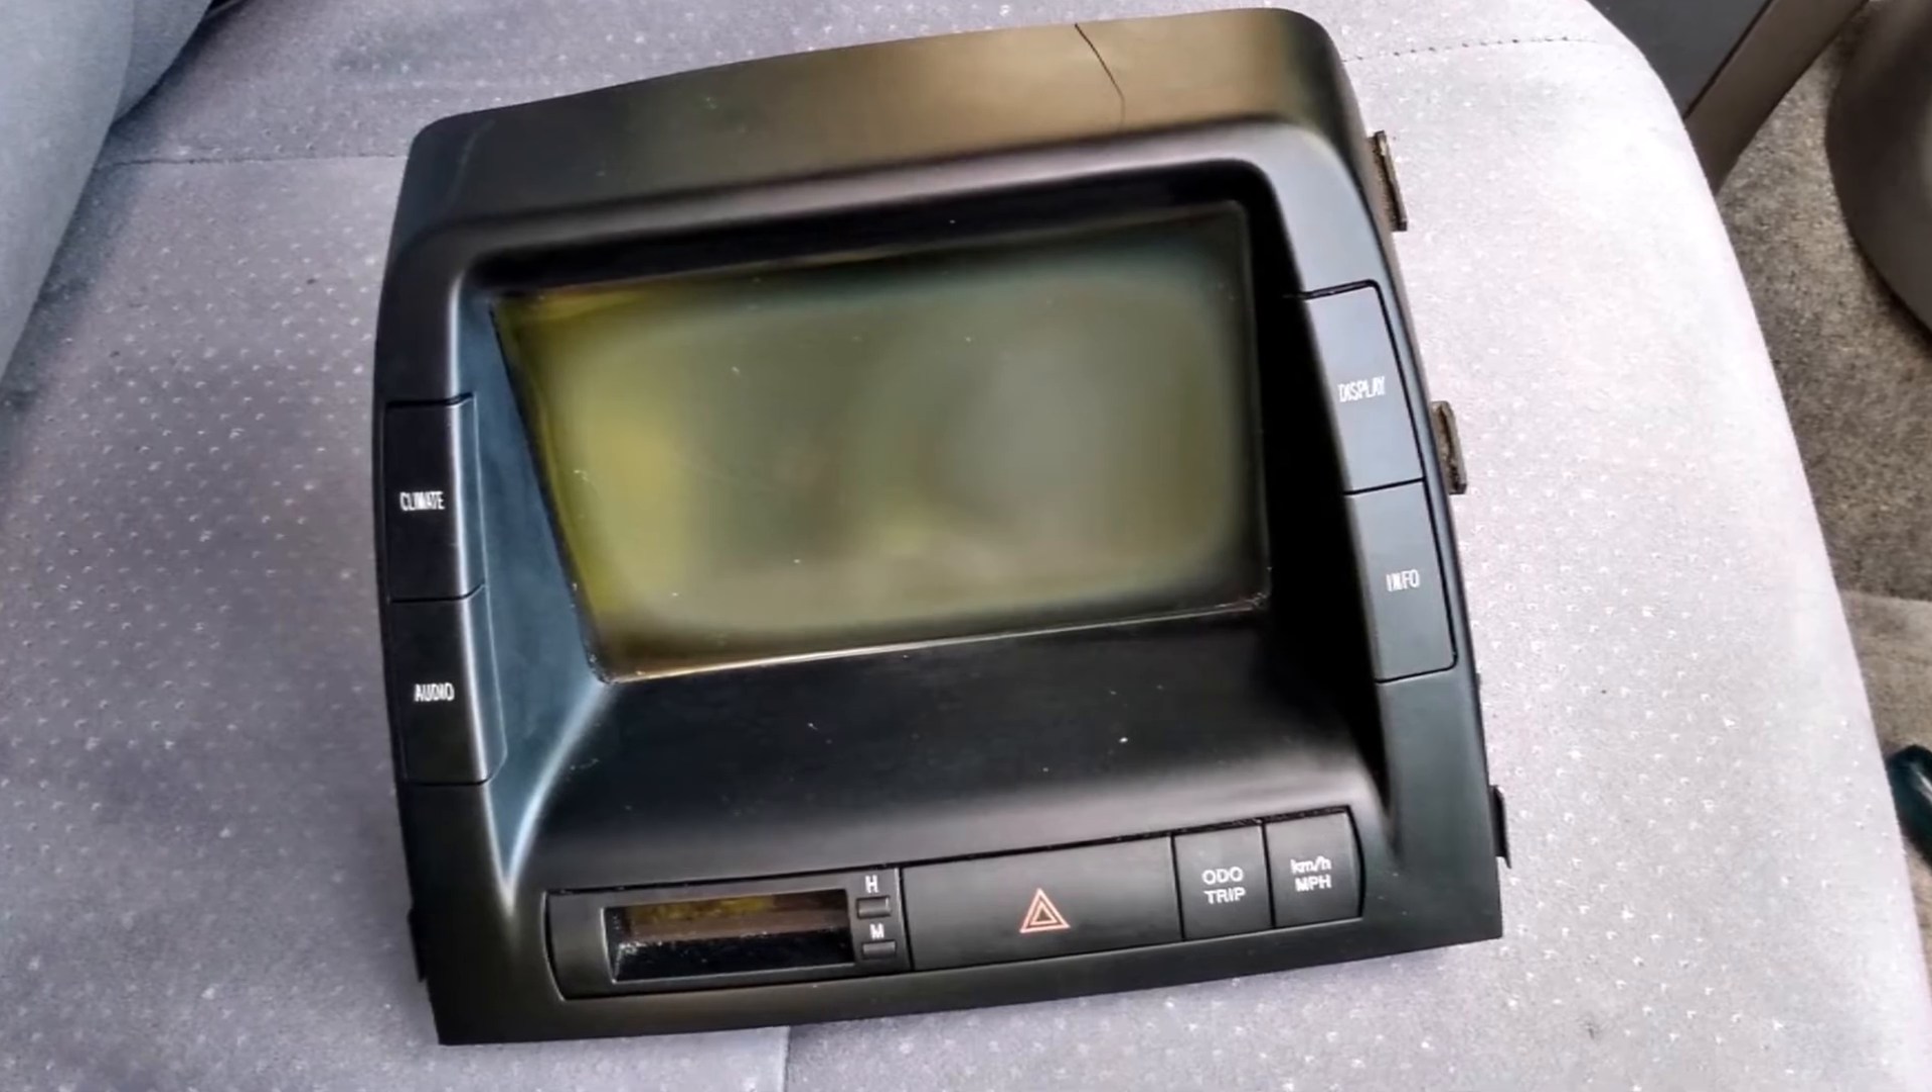I was able to remove the multi-function display from the dash.